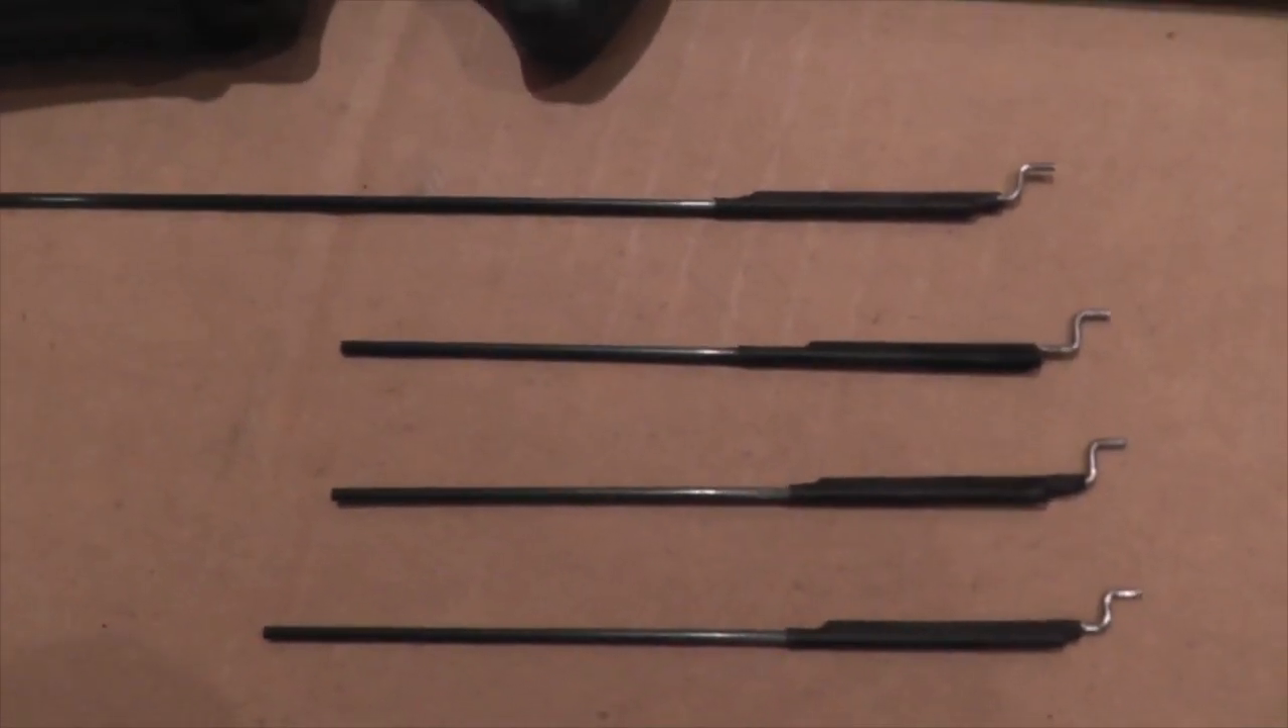And the pushrods are completed. Heat shrink is shrunk.